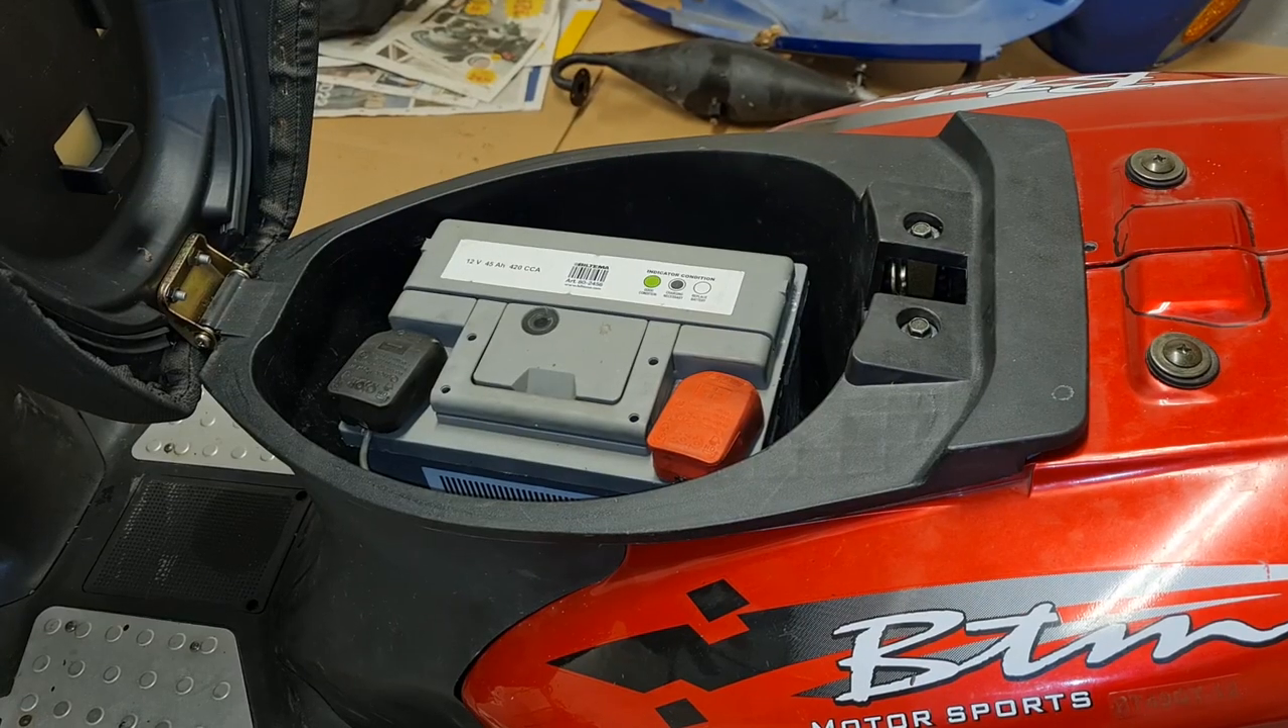So the battery is in place so let's give it a try.